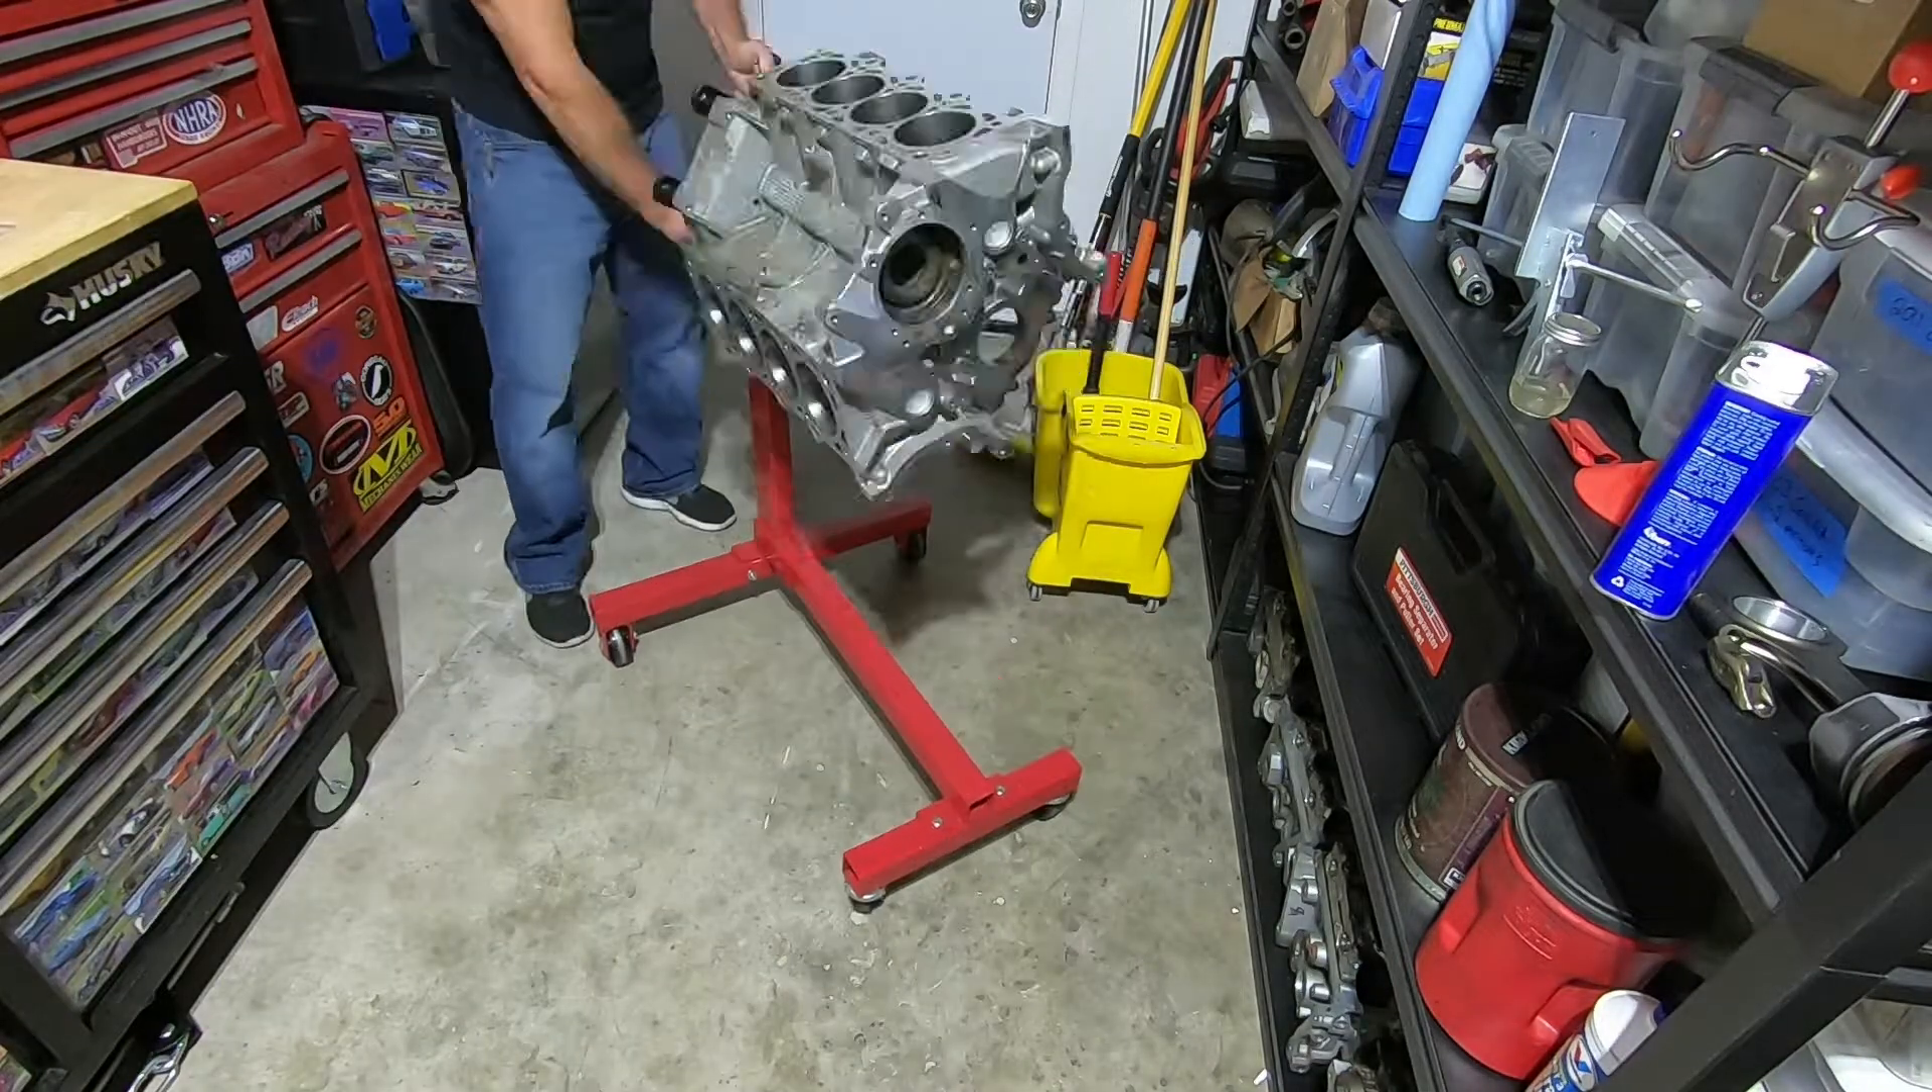Okay, so we have our block on our engine stand now.